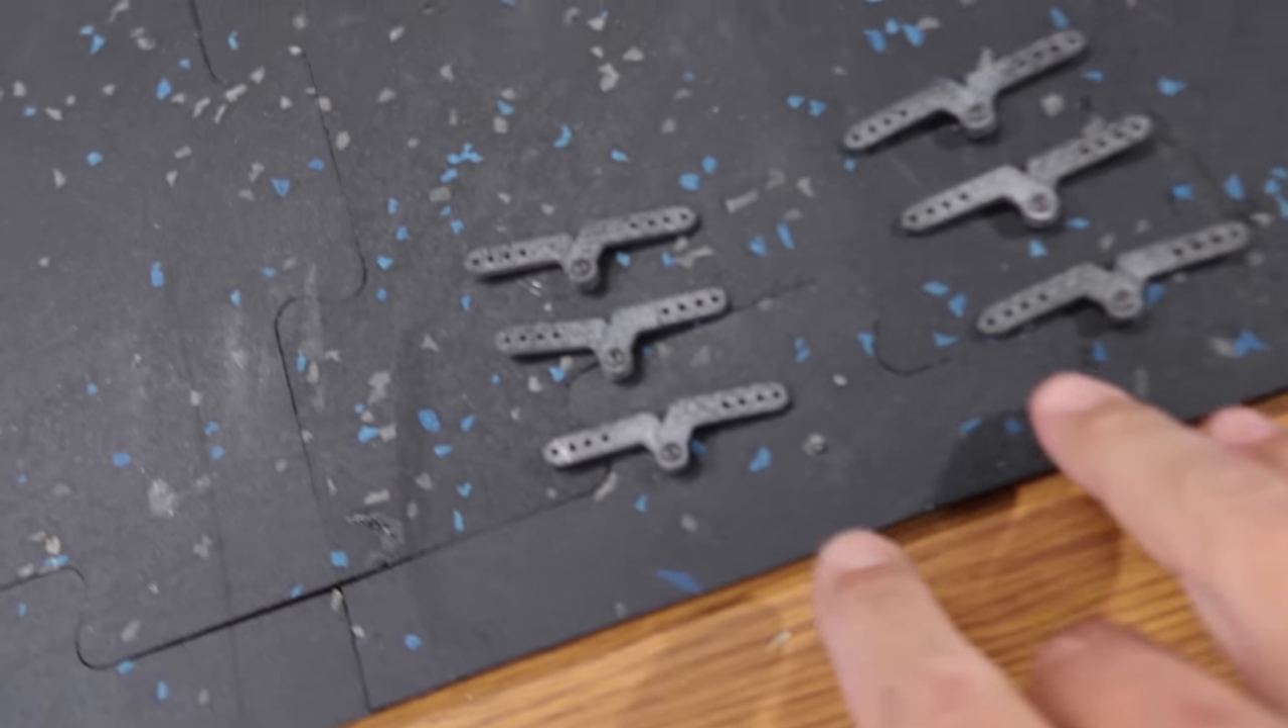All right so flap hinges are assembled here we've got our right wing left wing.